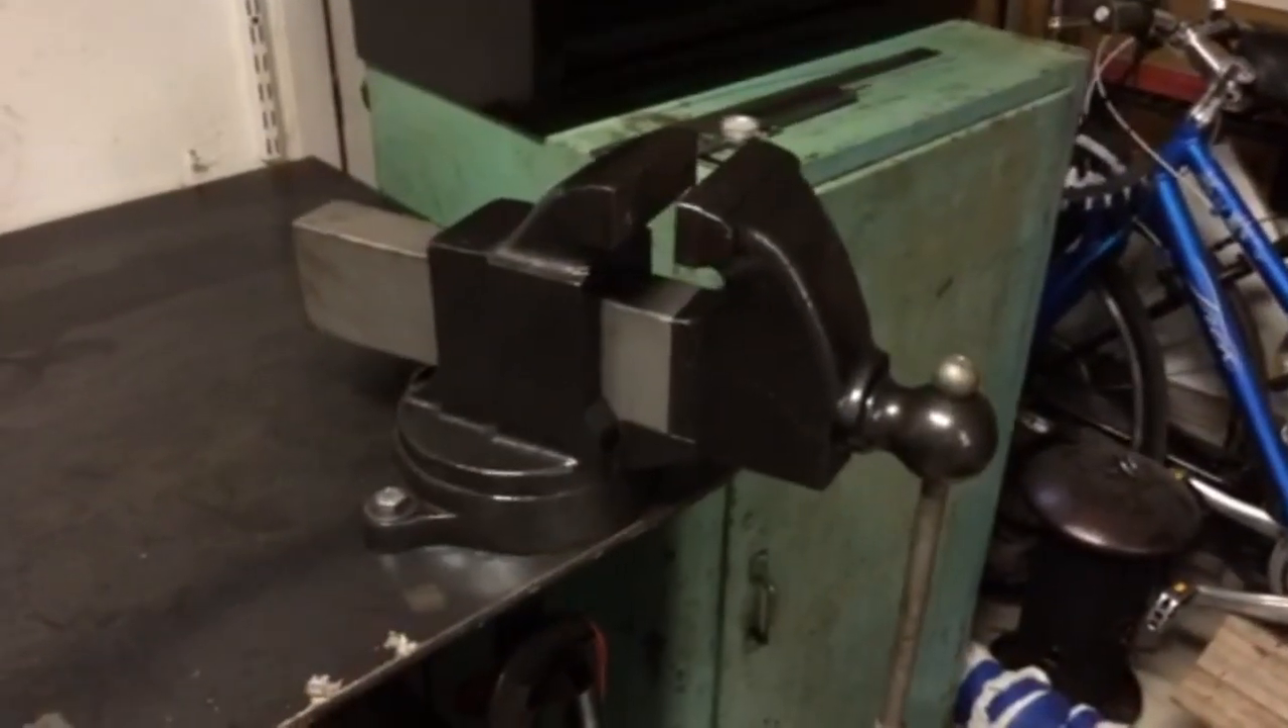All right holes are drilled and the vise is installed and she's a beauty too.